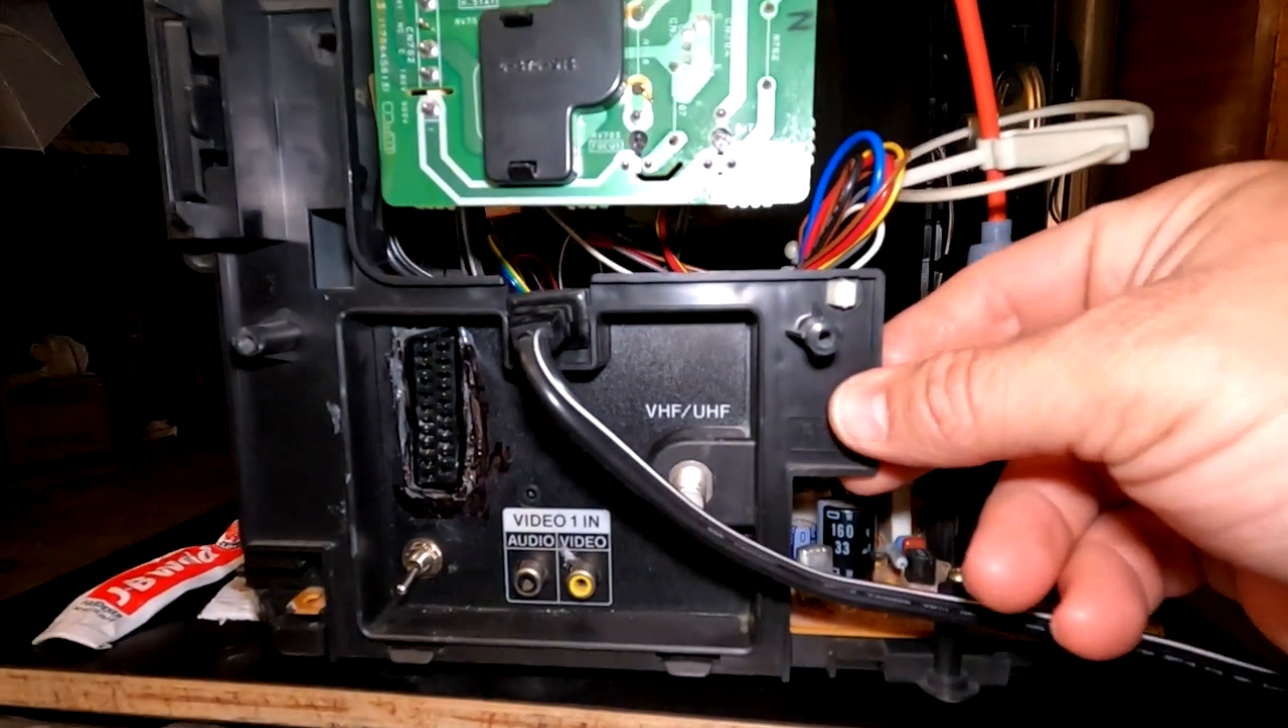I've installed our RGB input back here on the plastic plate that has the coax input and our regular AV input down here.